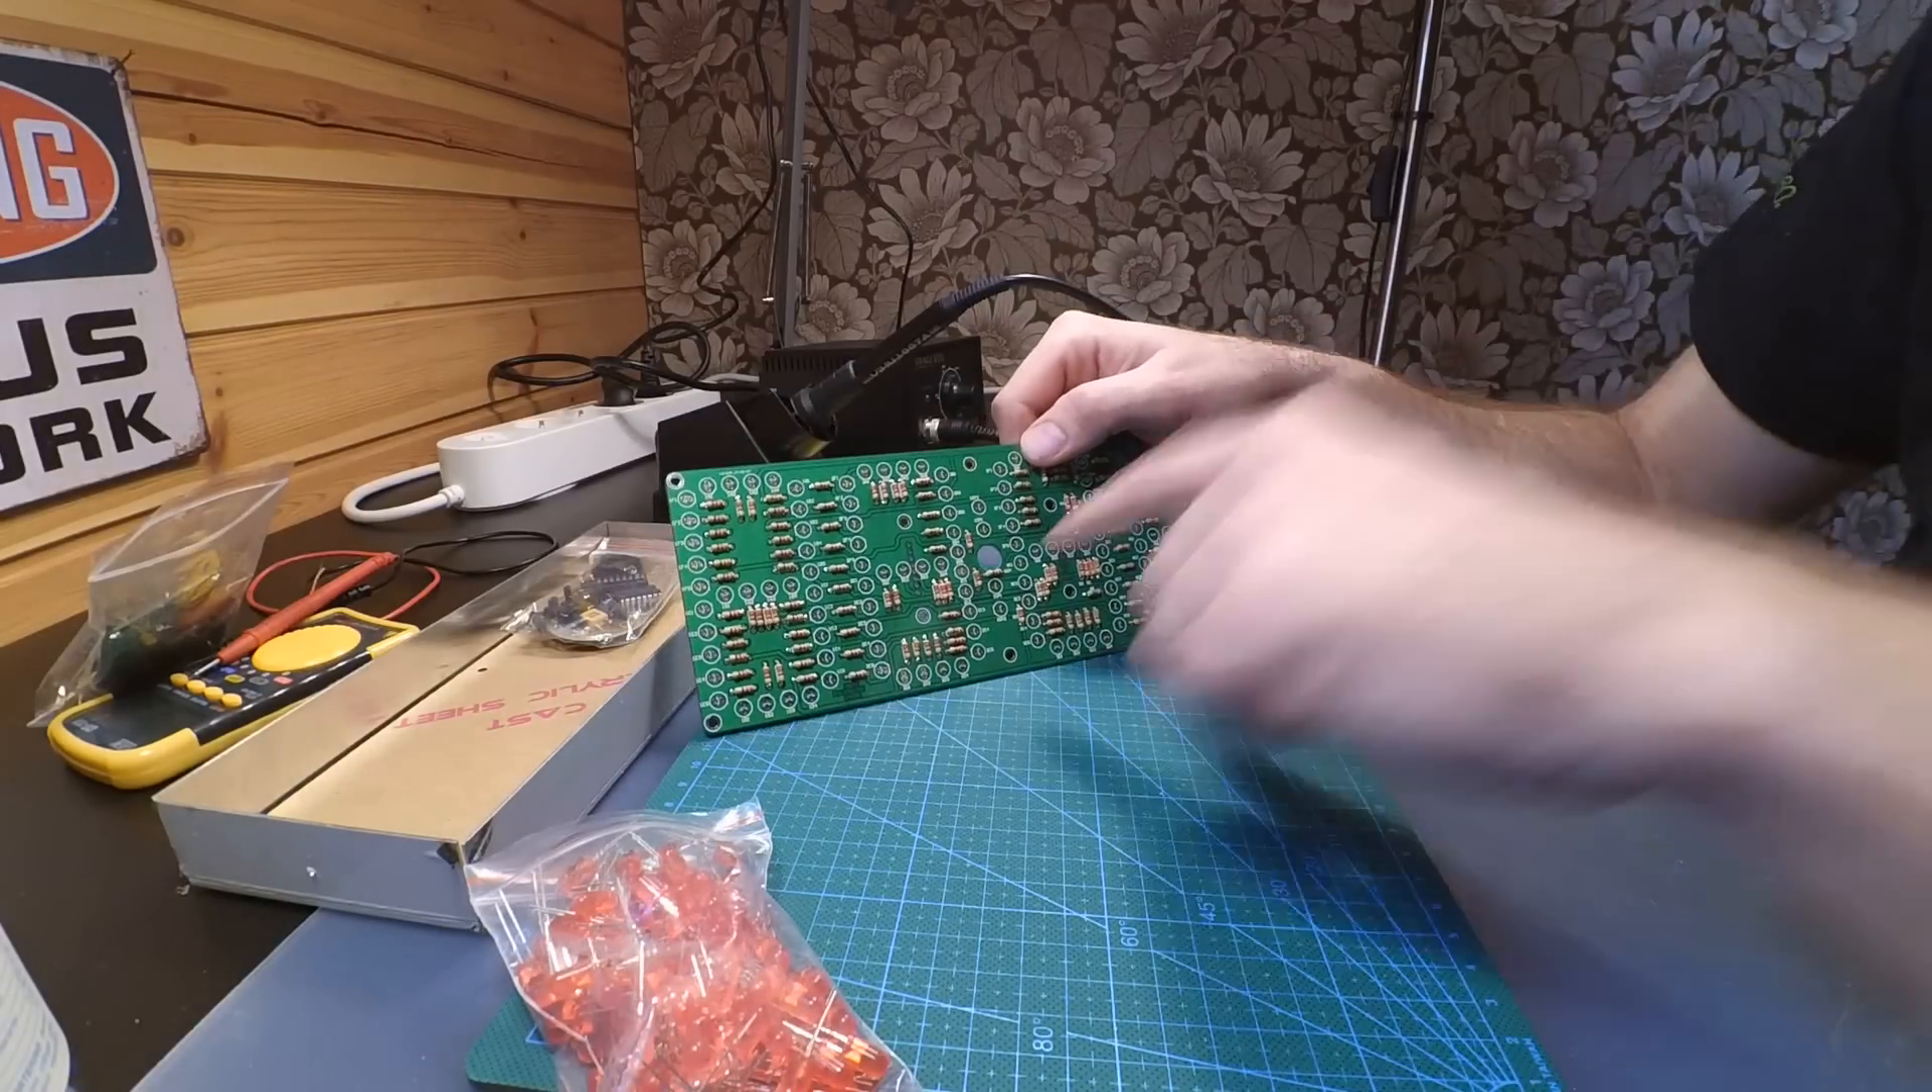I'm halfway, that means I put in all the resistors and it's time for the LEDs.